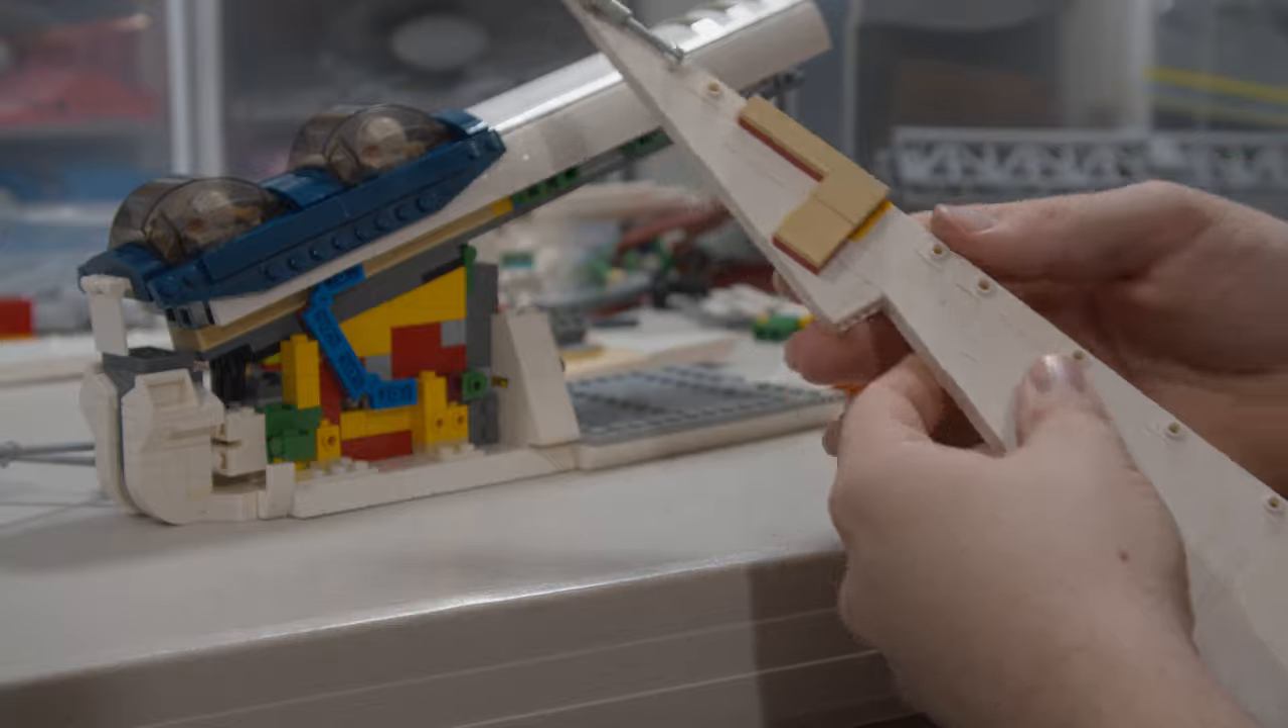And now the only thing that's left is to add all the side panels.